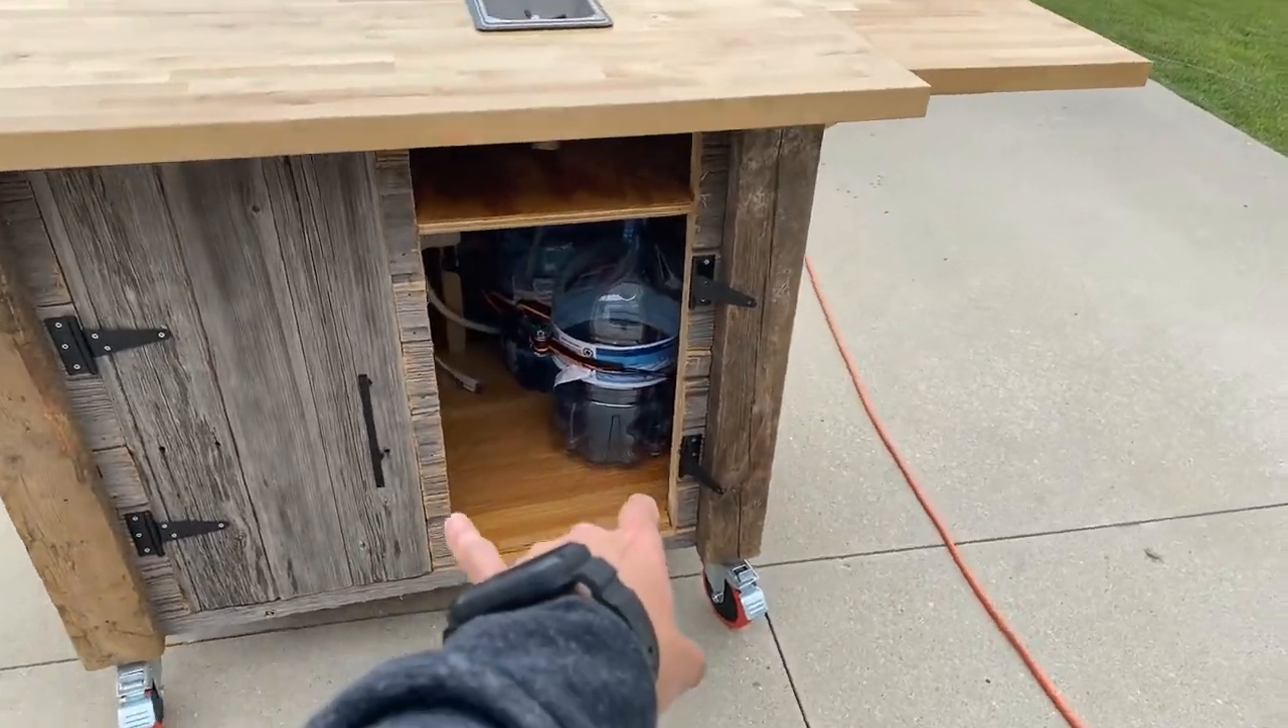All right, so as you see here, I do have one door missing. Yes, I still have to fix the door. The door is actually inside, but I am working on that.